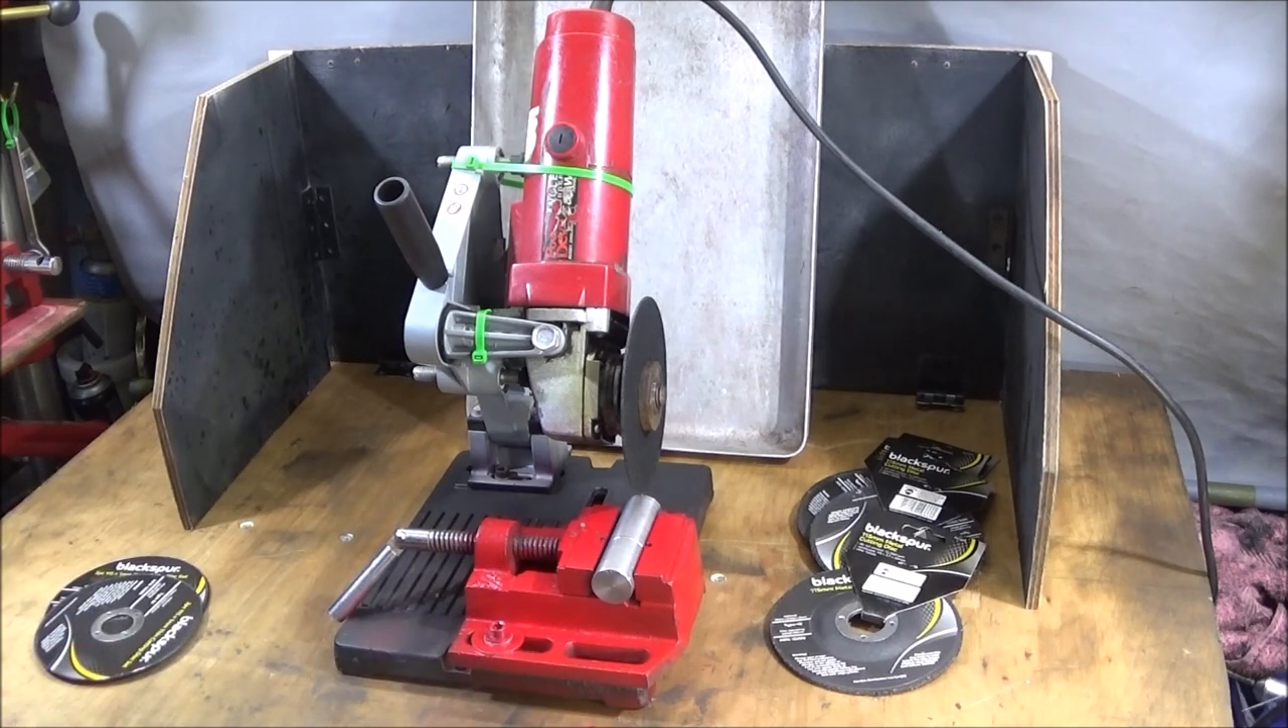You can get these um relatively cheaply and I've taken off the original small vice that was on there and bolted a proper drill press vice on there.